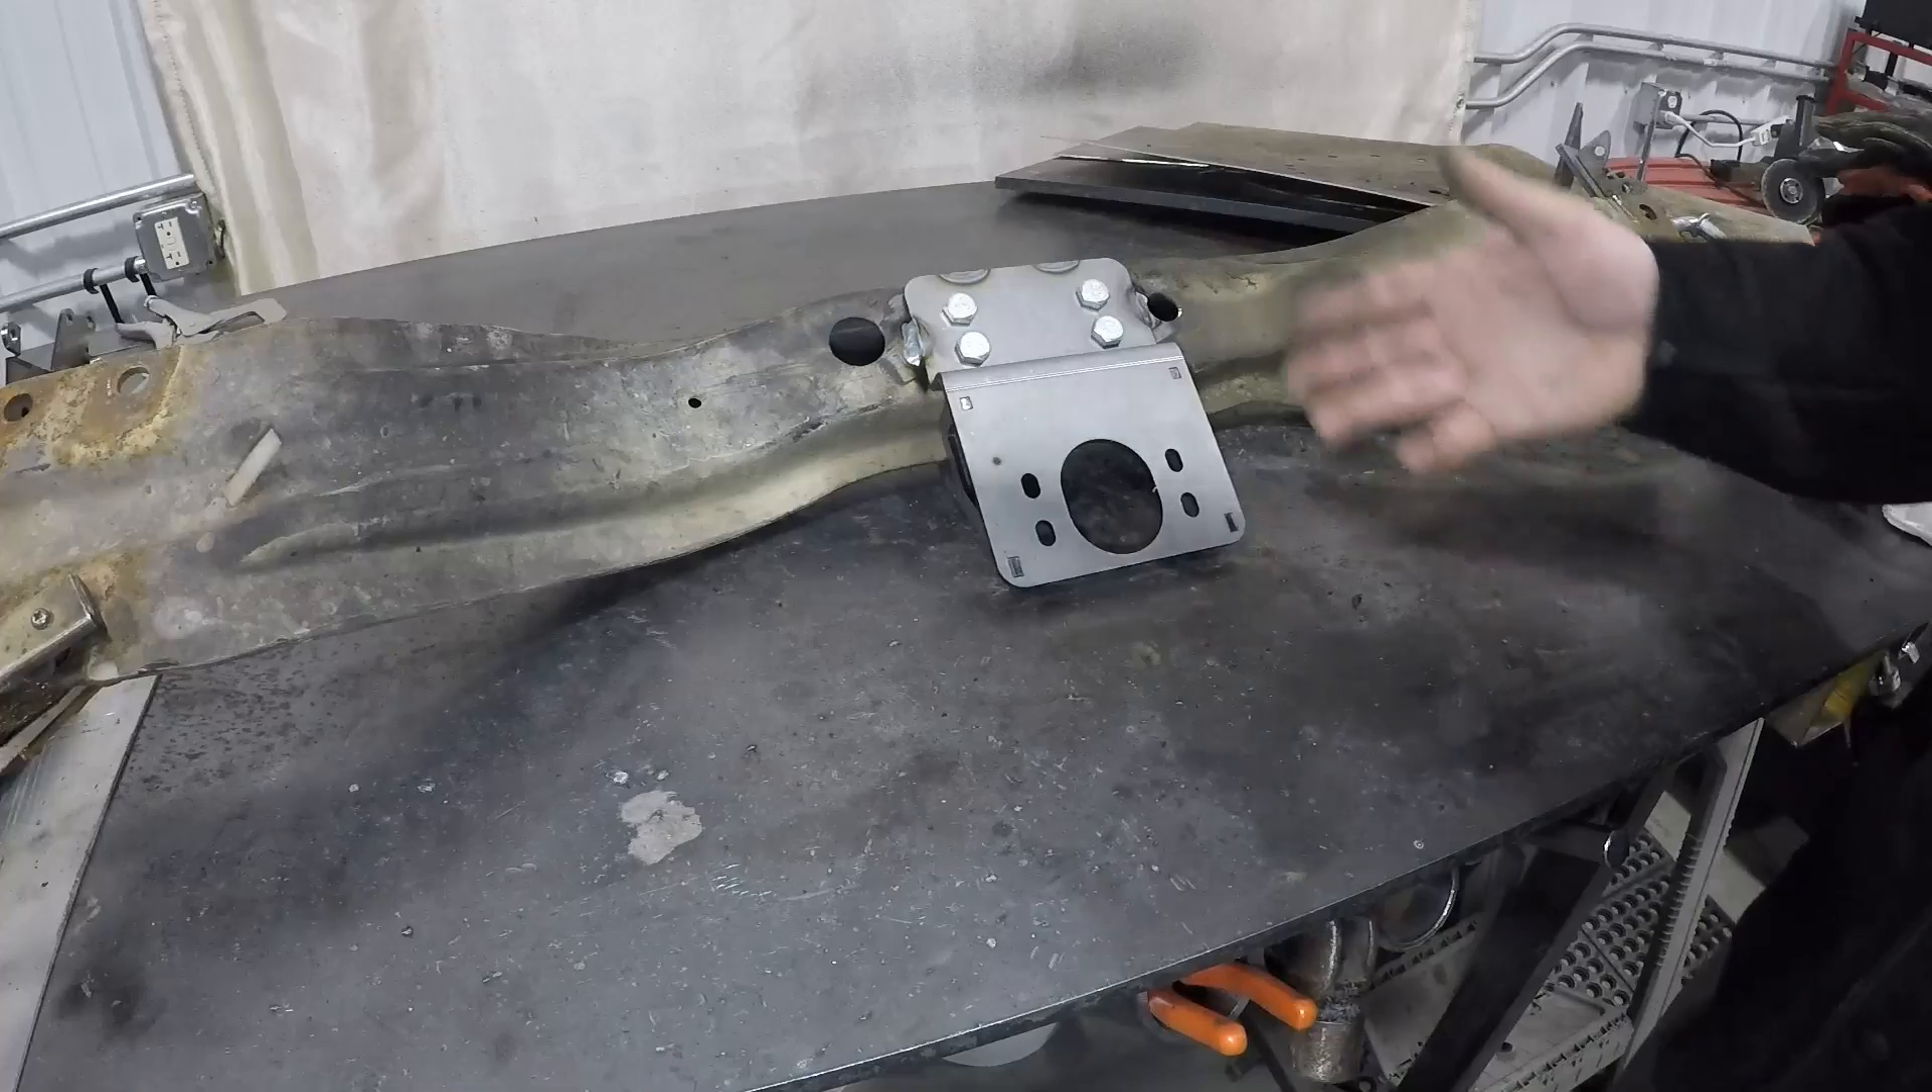And that concludes the installation of the transmission crossmember bracket.